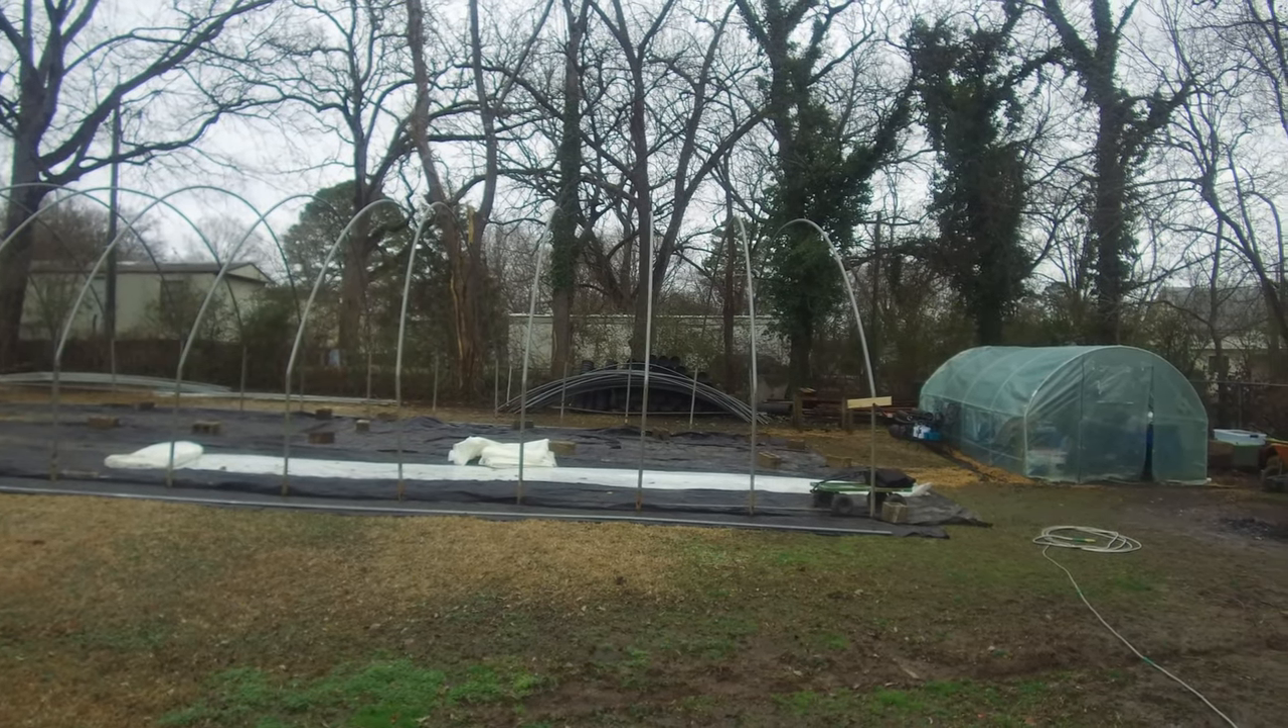As you see, we got the bows put up across there.